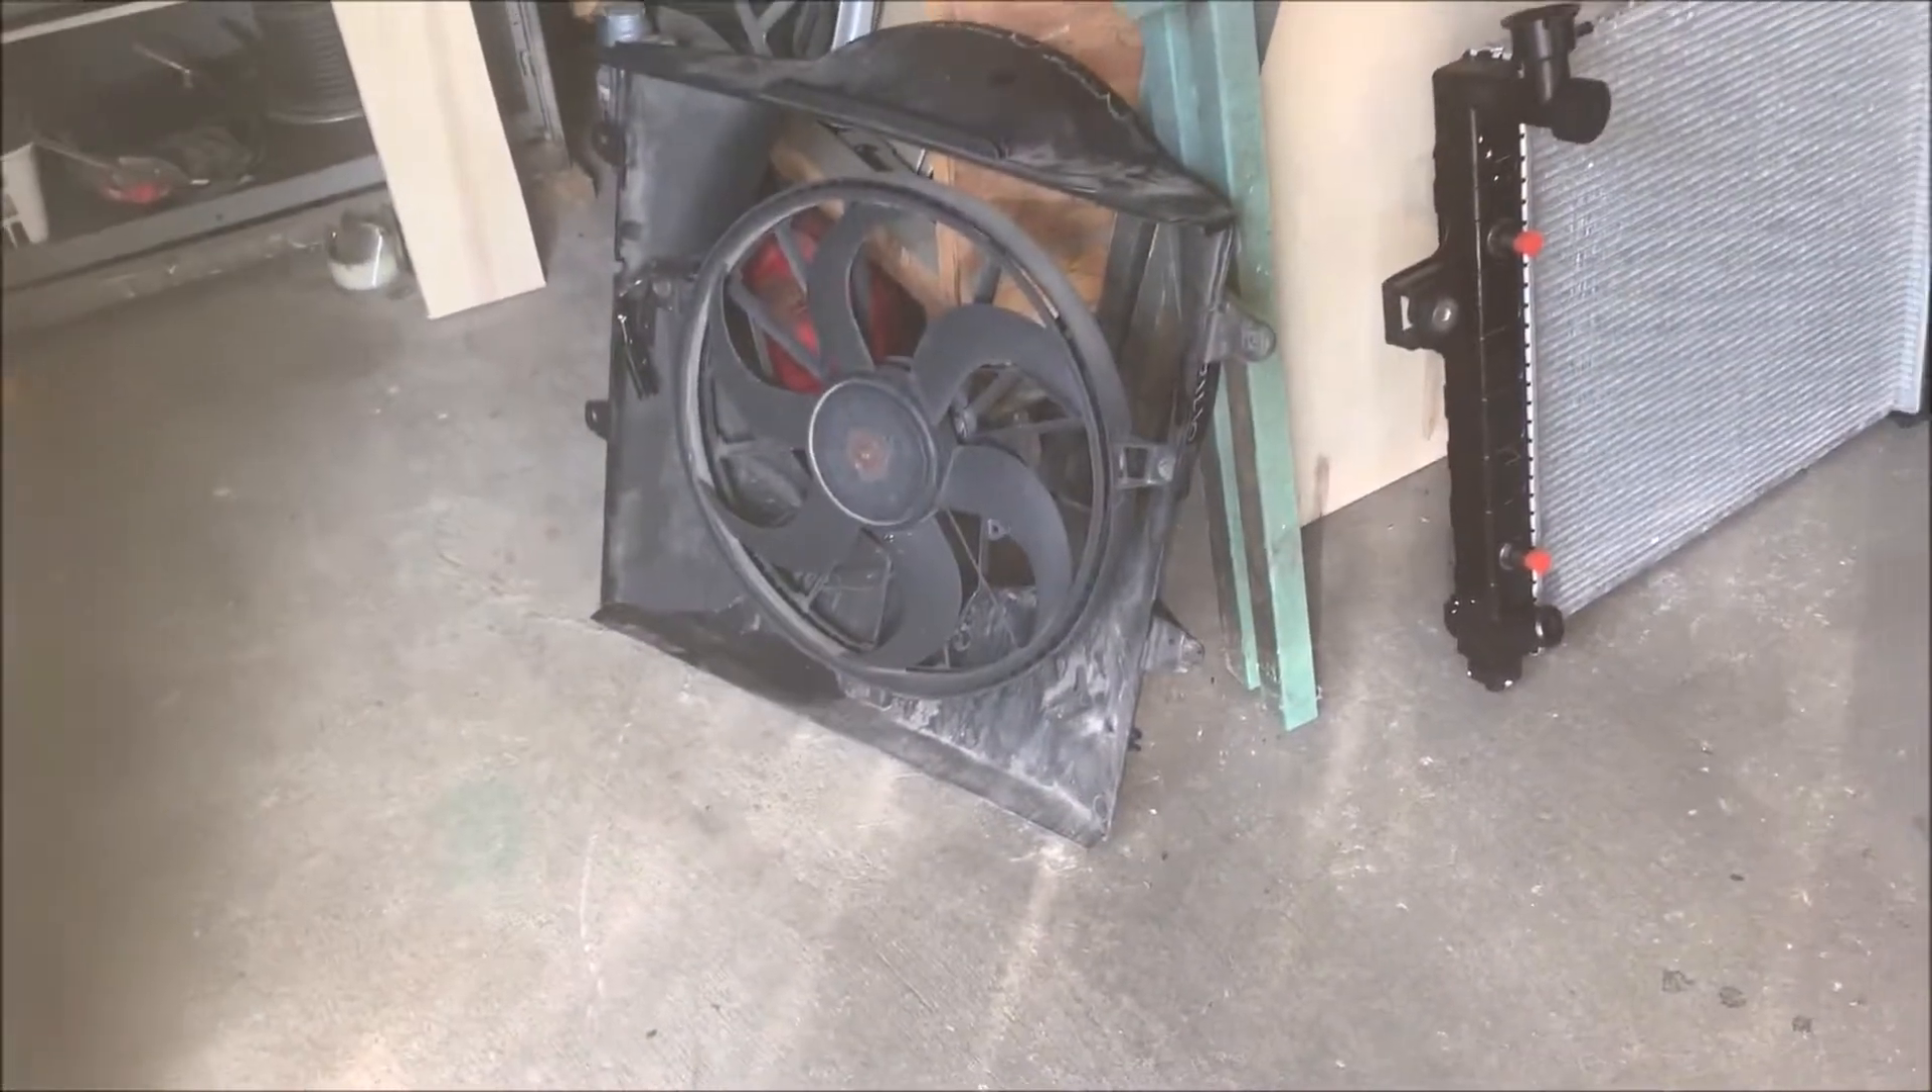Okay folks, sorry I didn't get the rest of pulling the fan shroud out. I've got it sitting over here ready to switch out the motor.